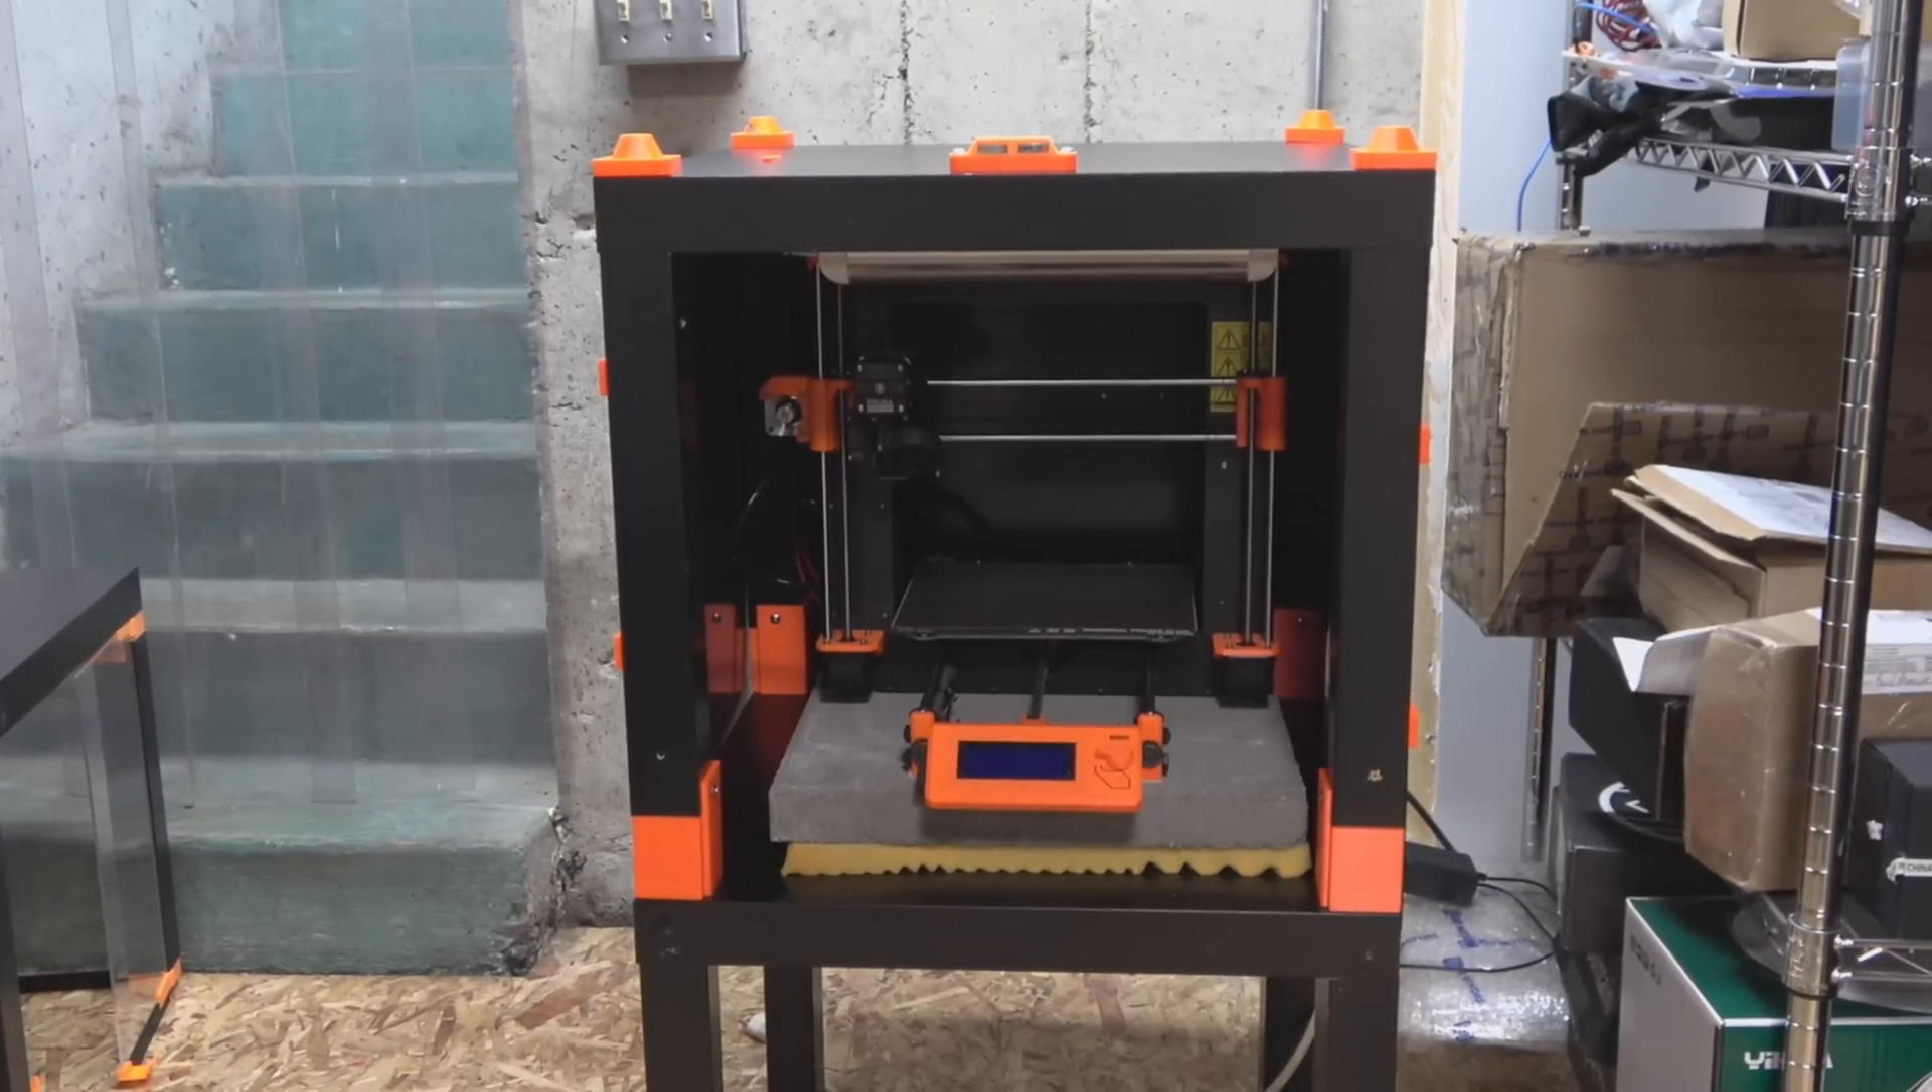We do need a front on the enclosure.